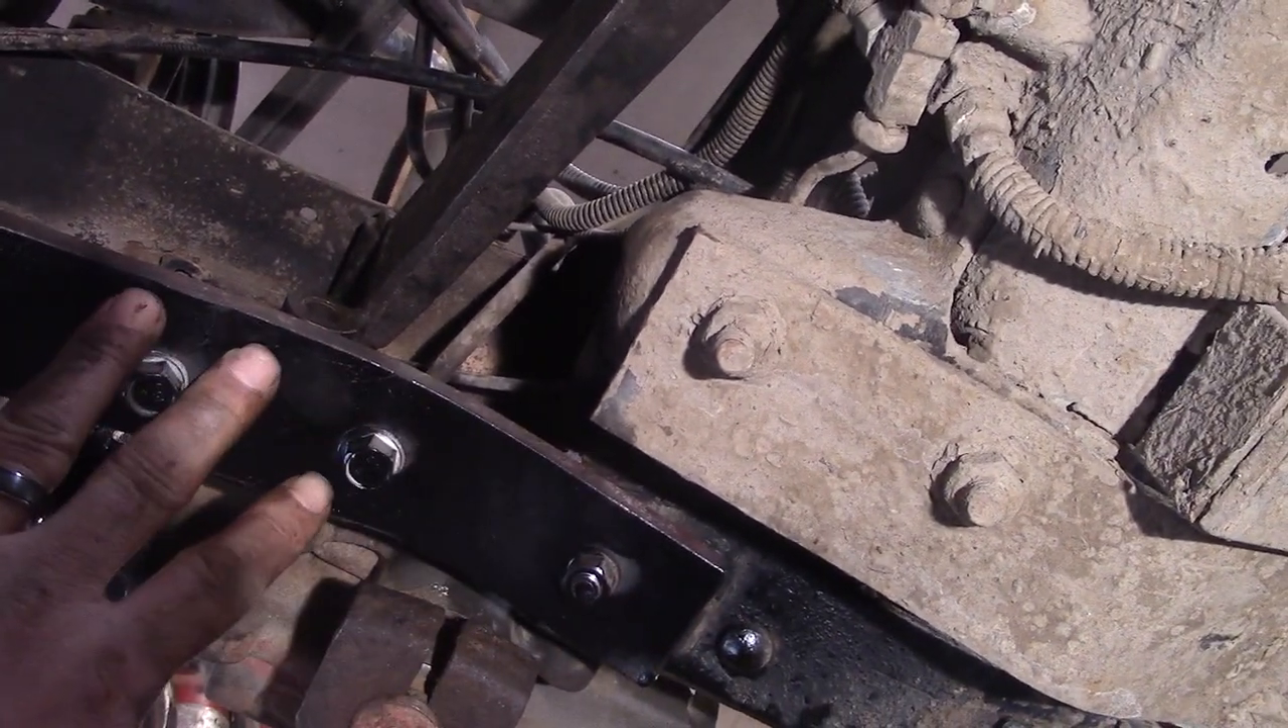Oh, by the way, we also installed this 3-8 piece of strap here on the bottom of our frame flange to strengthen the rippled area.